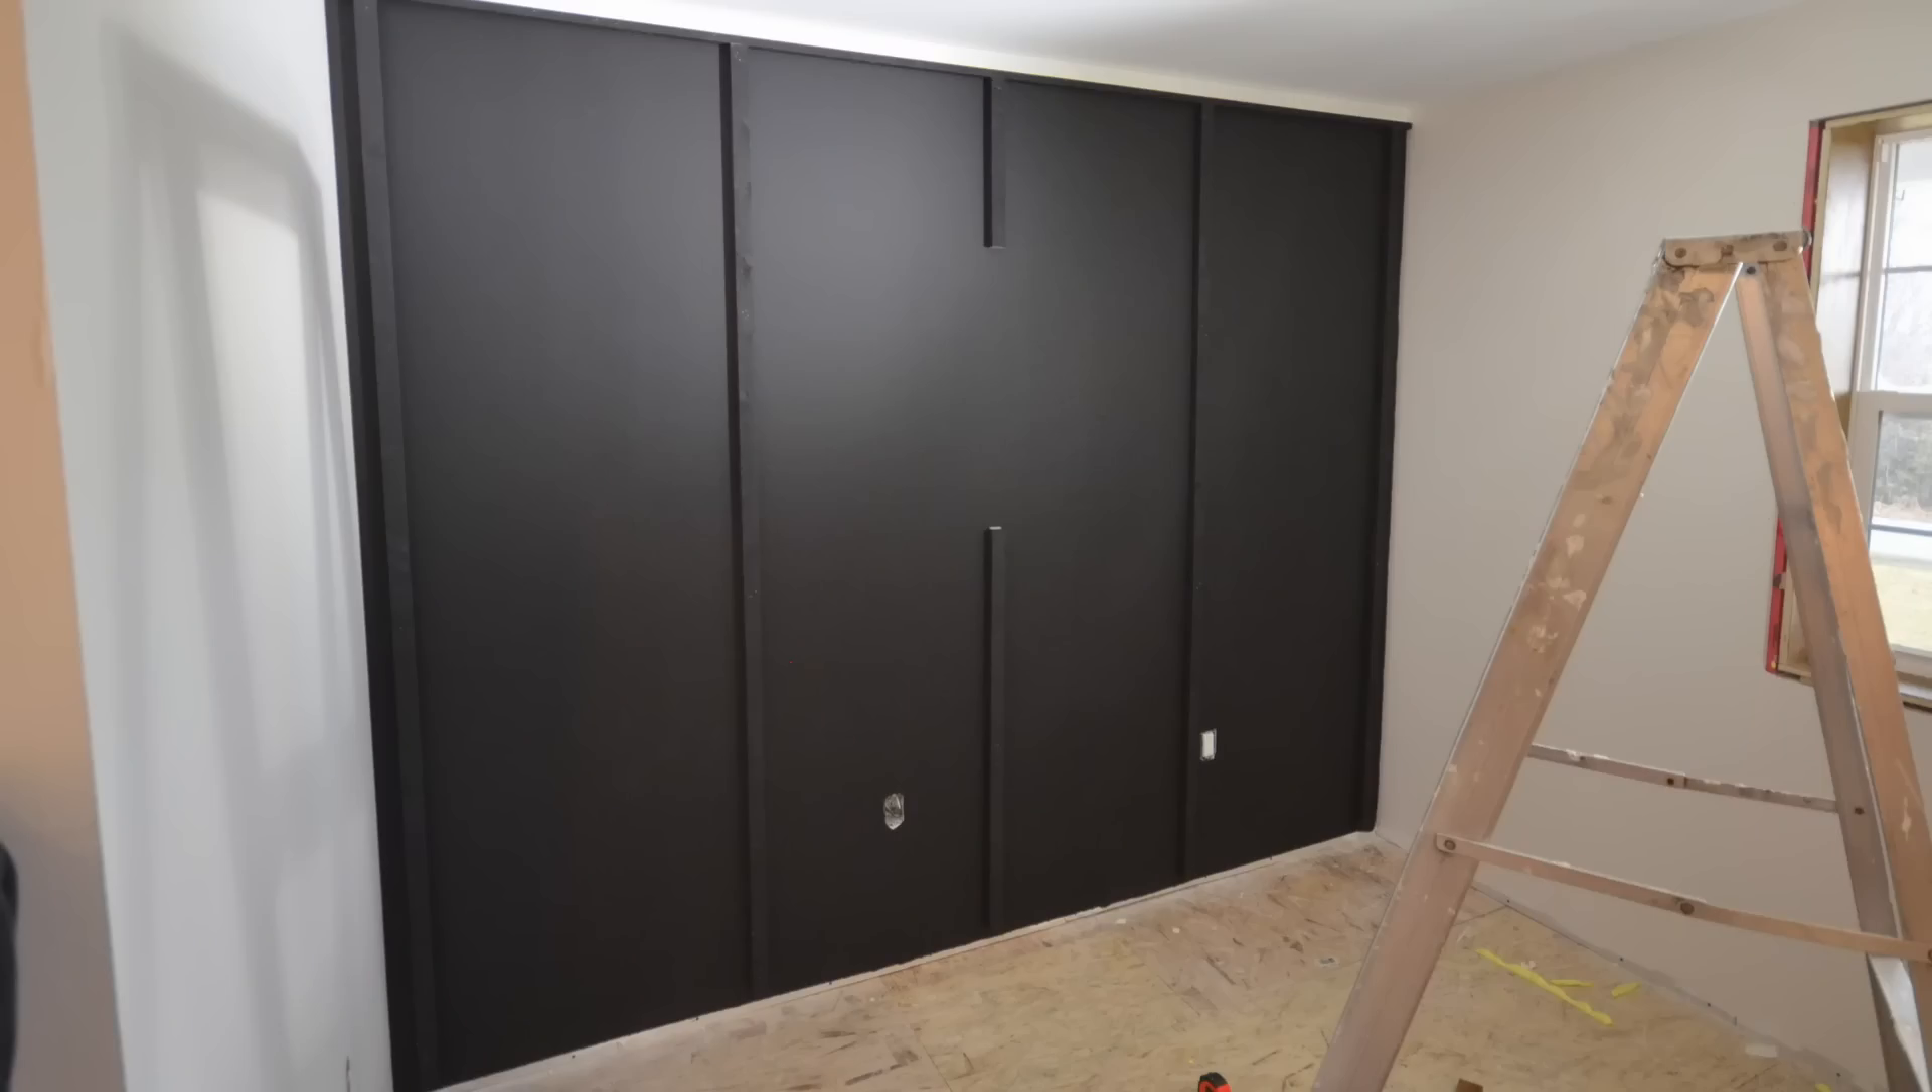After the first coat on the wall dried, I installed the support strips that I had already painted black as well.